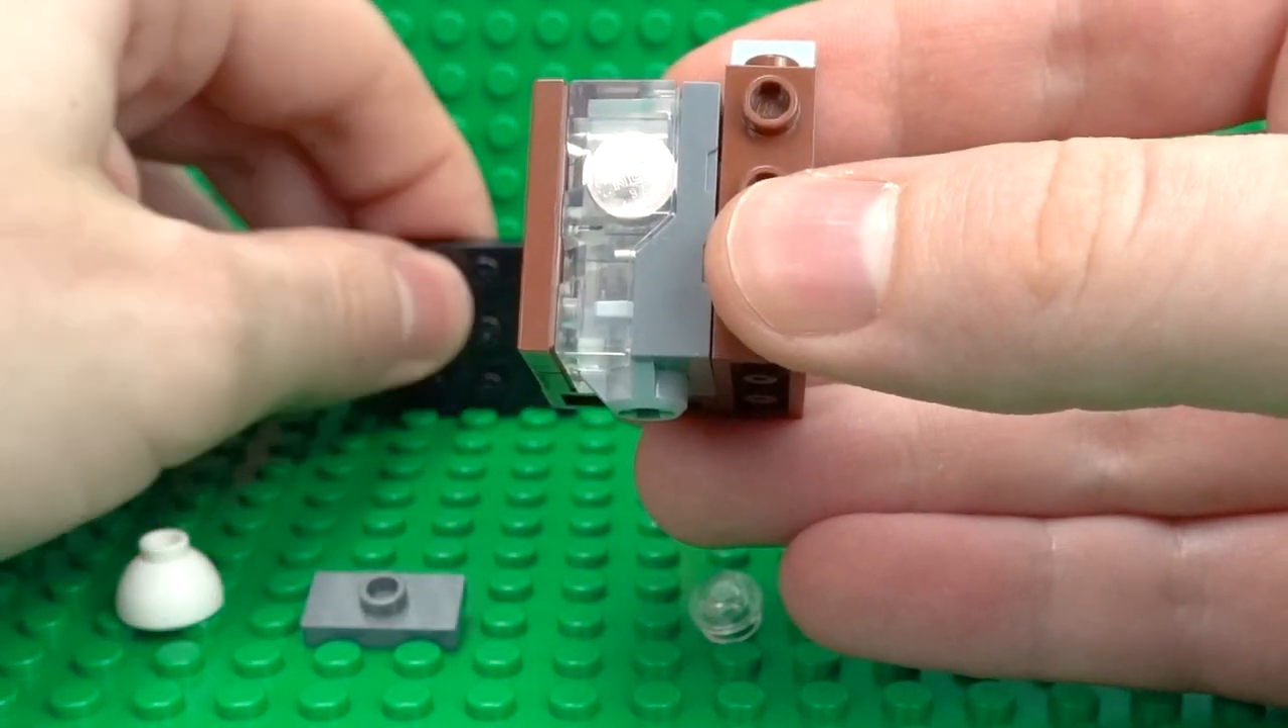The light brick is very nice and flush and fits into this three stud space.